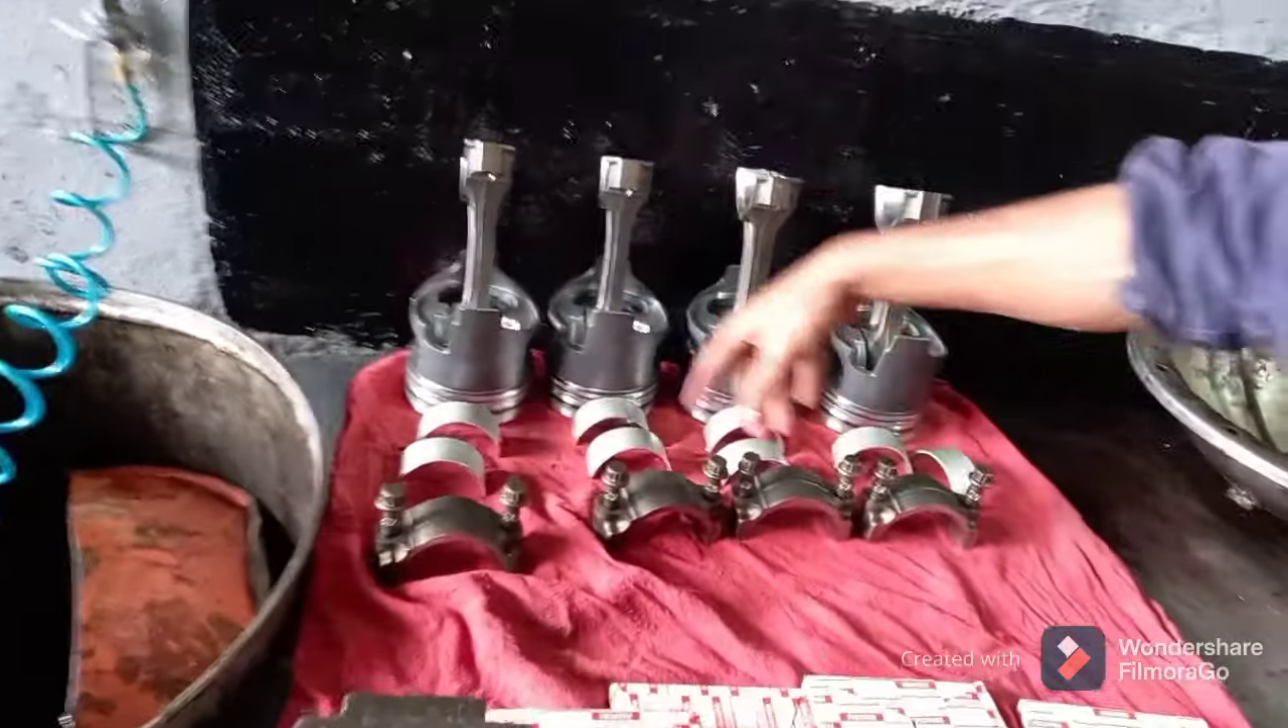Los pistones aquí ya están Armados en las bielas.